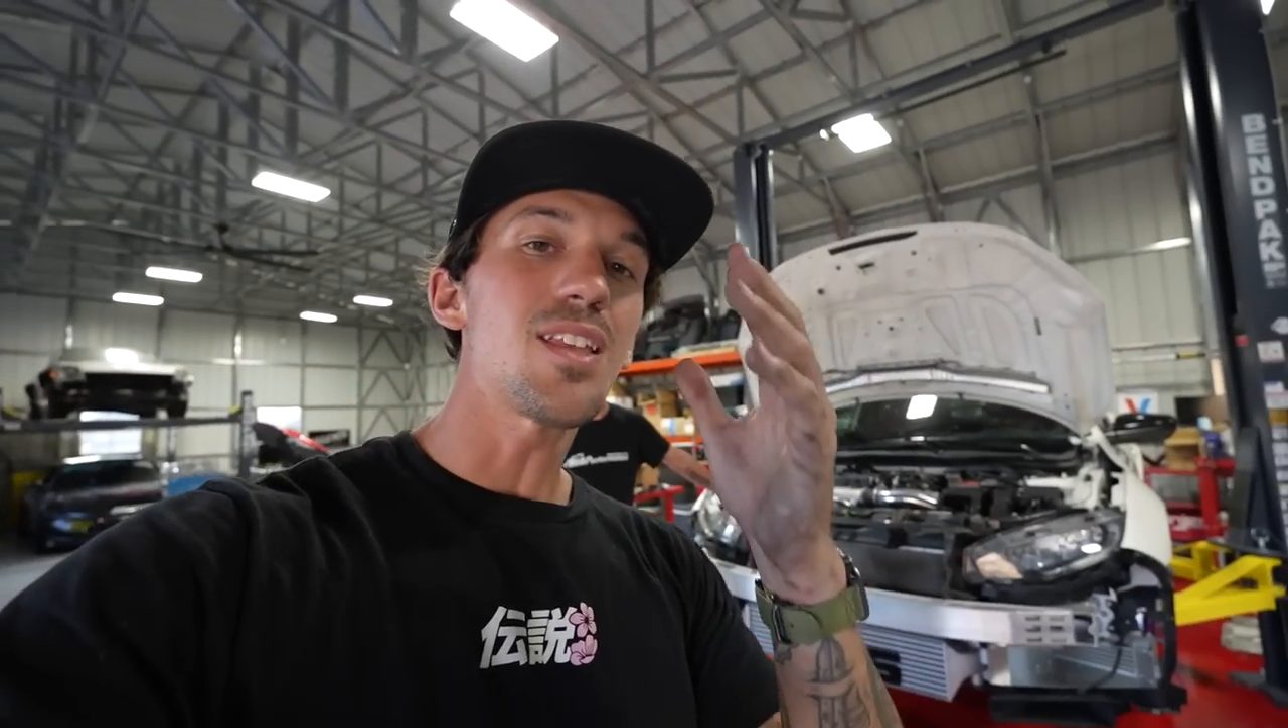We are leaving the front bumper off because we've been doing things that you guys have been asking for for a while.